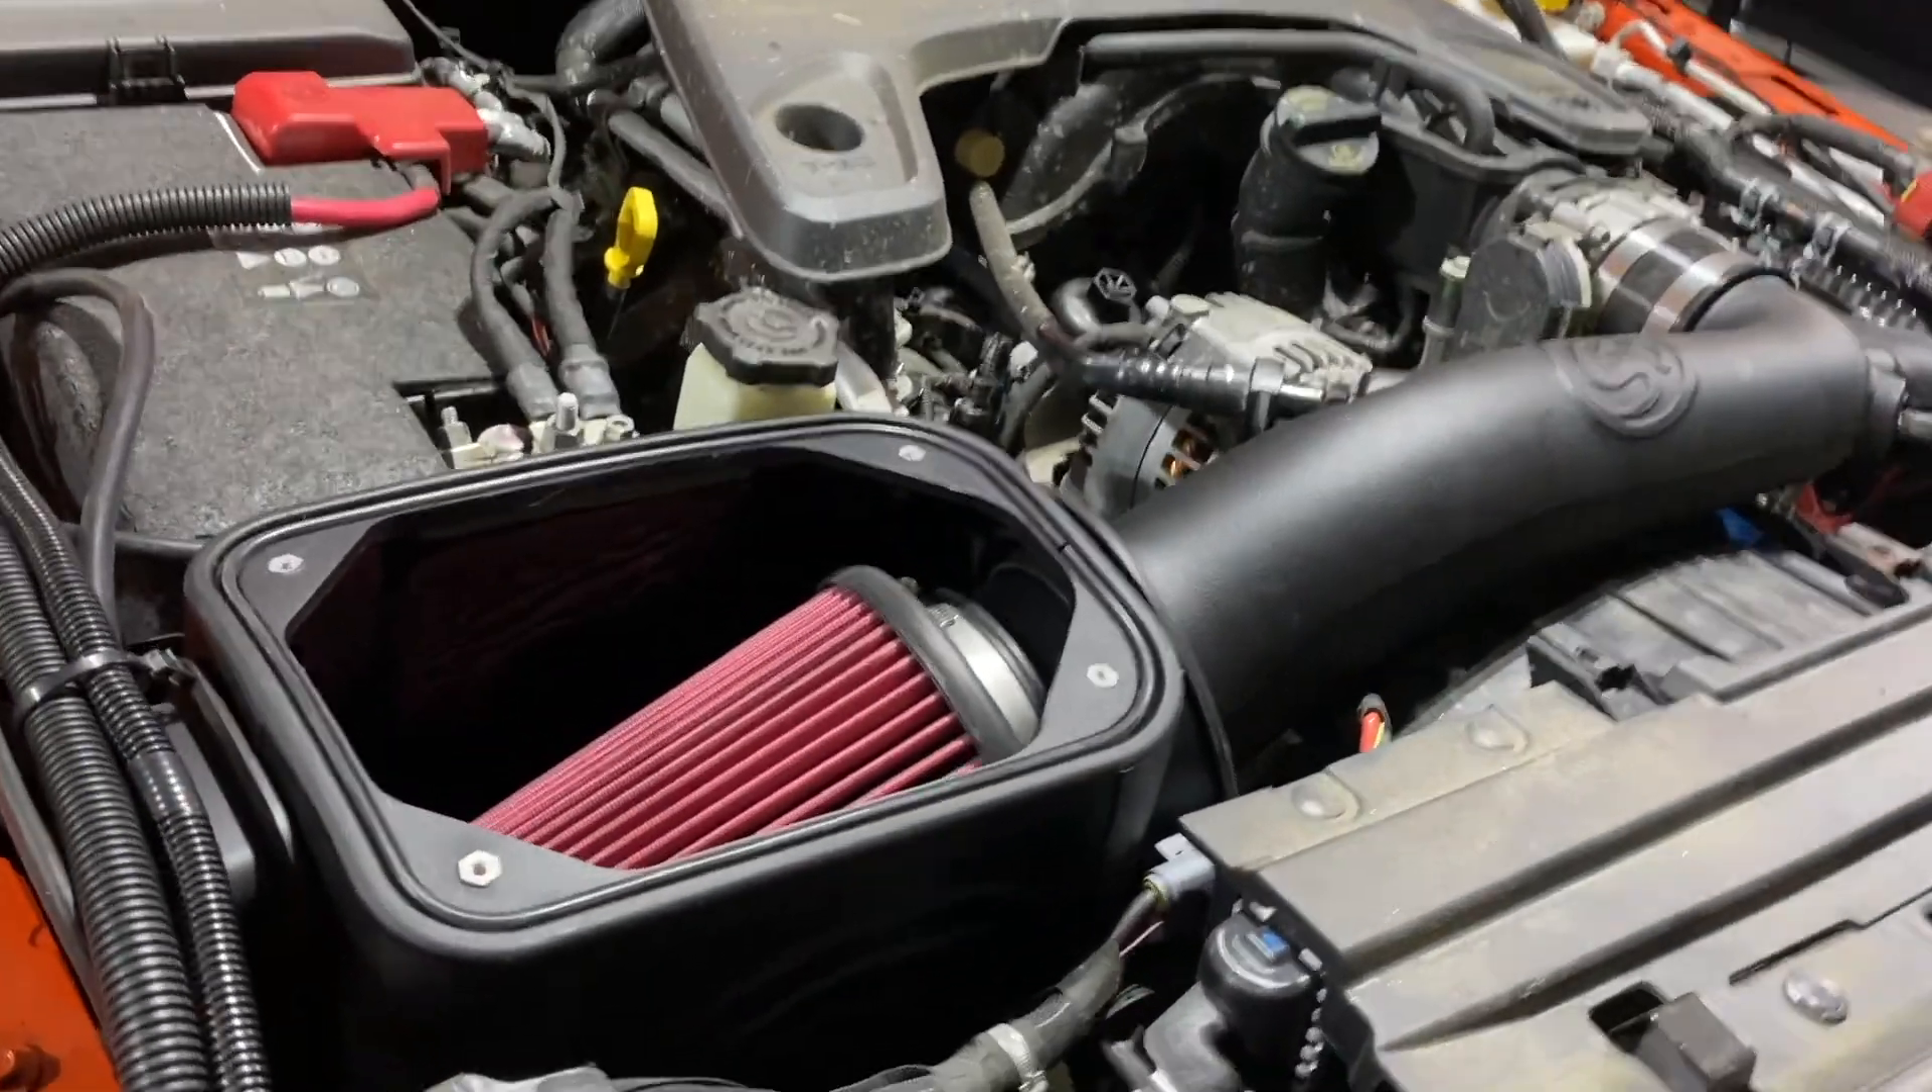Got the cold air intake installed. I didn't put the glass plate on it yet because I'm doing the S &B air scoops, which I'm going to do next, which is going to come out of there.